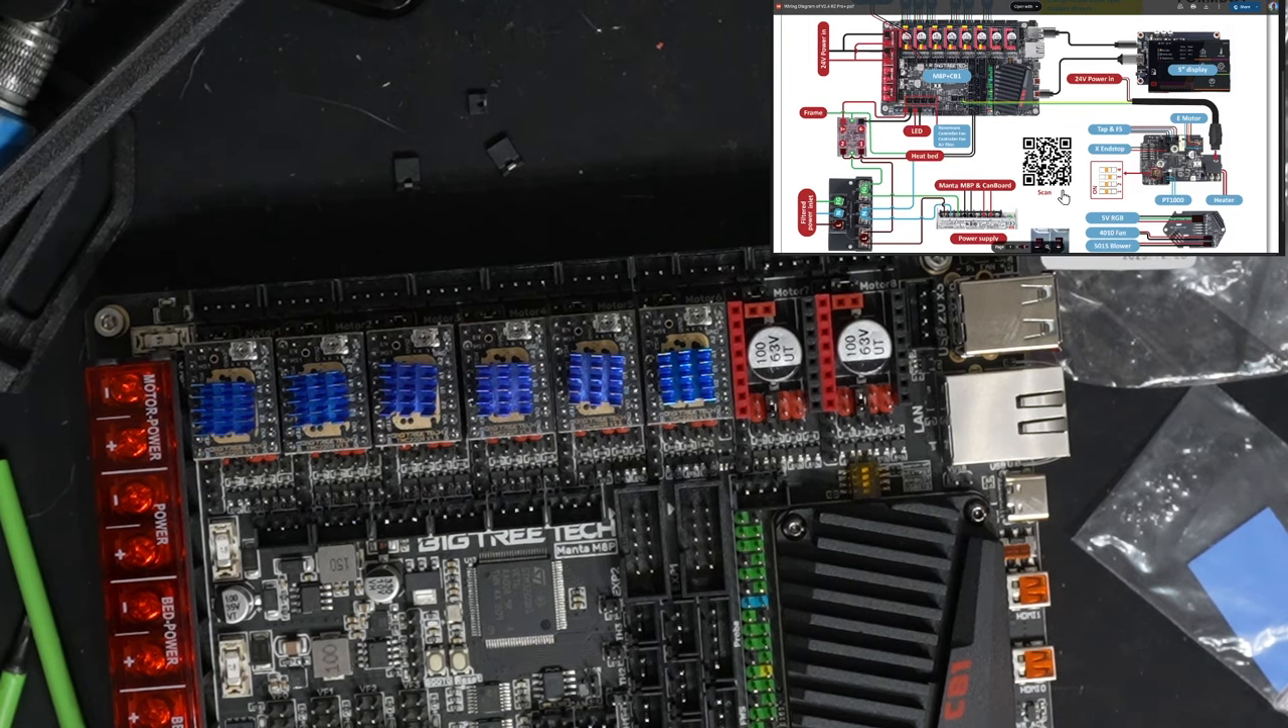So as you can see, I have the heatsinks on.